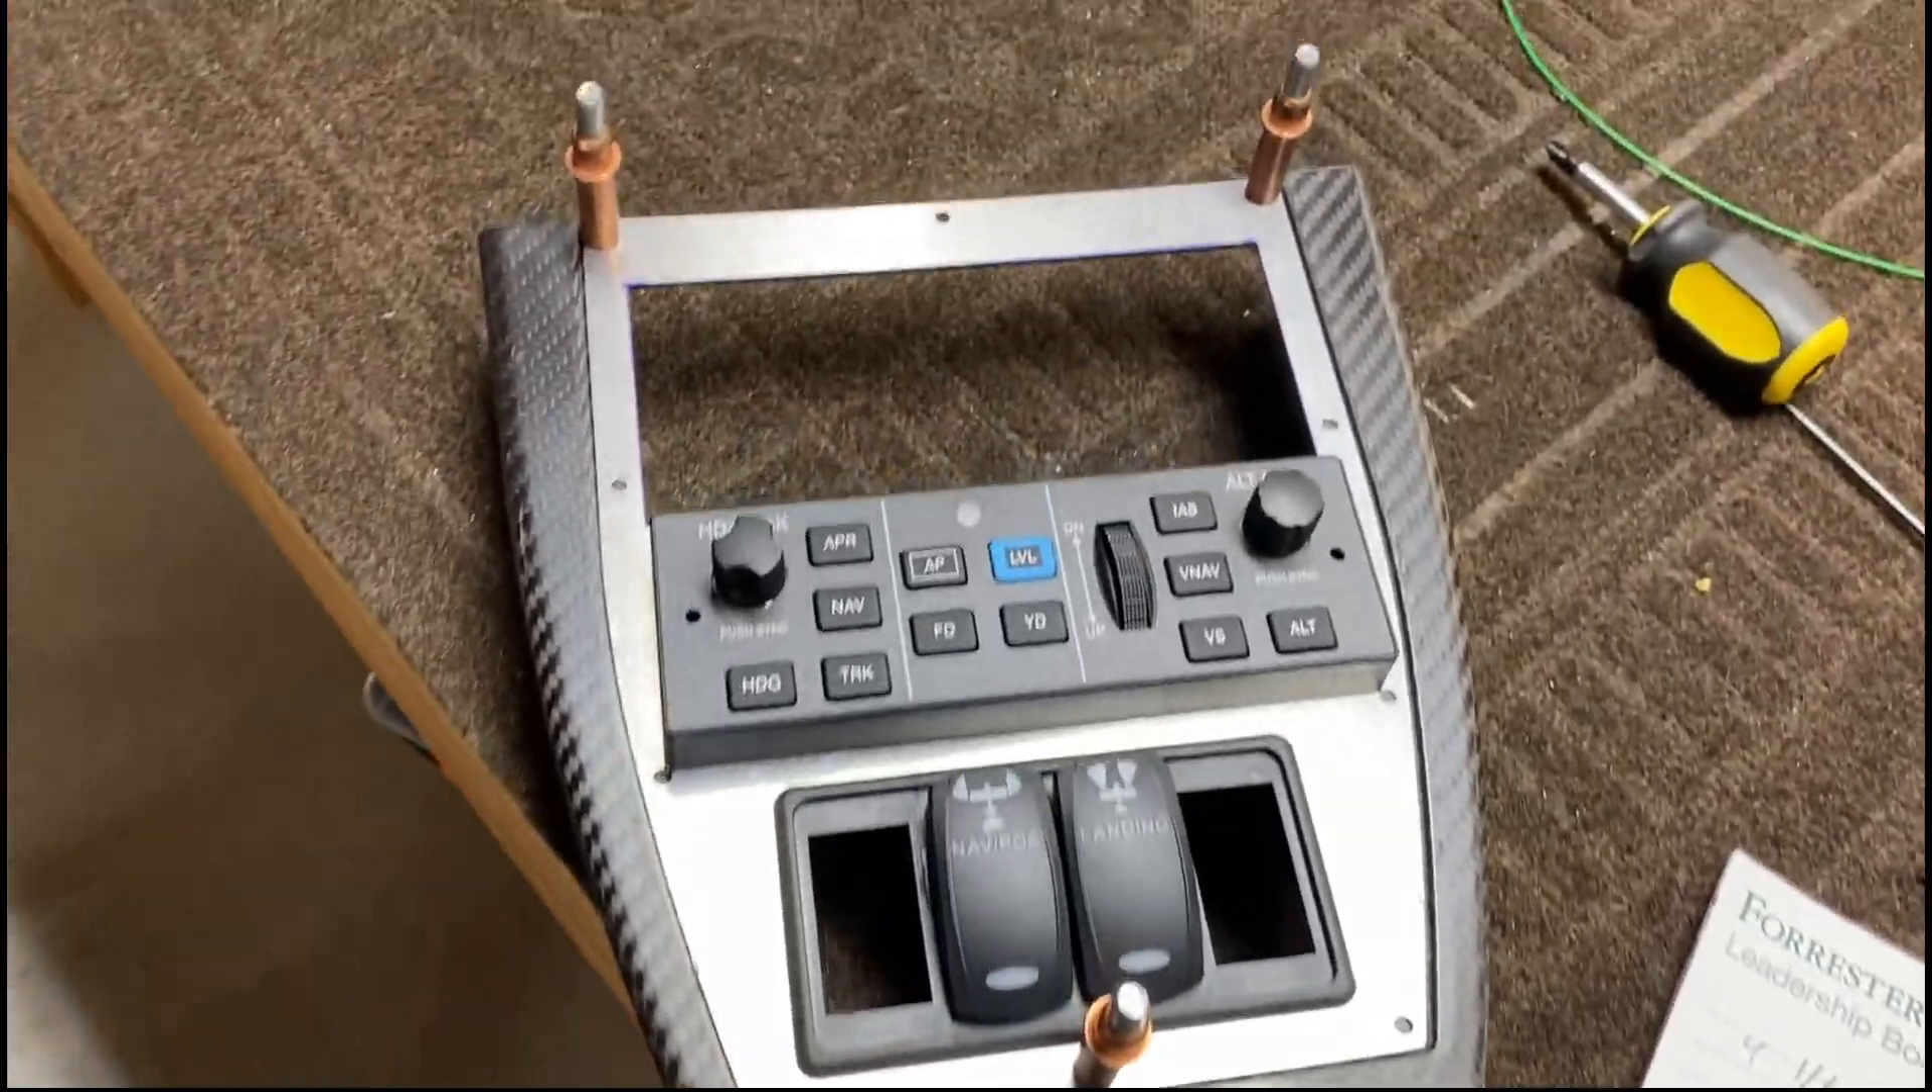The center console piece now I've started putting together.